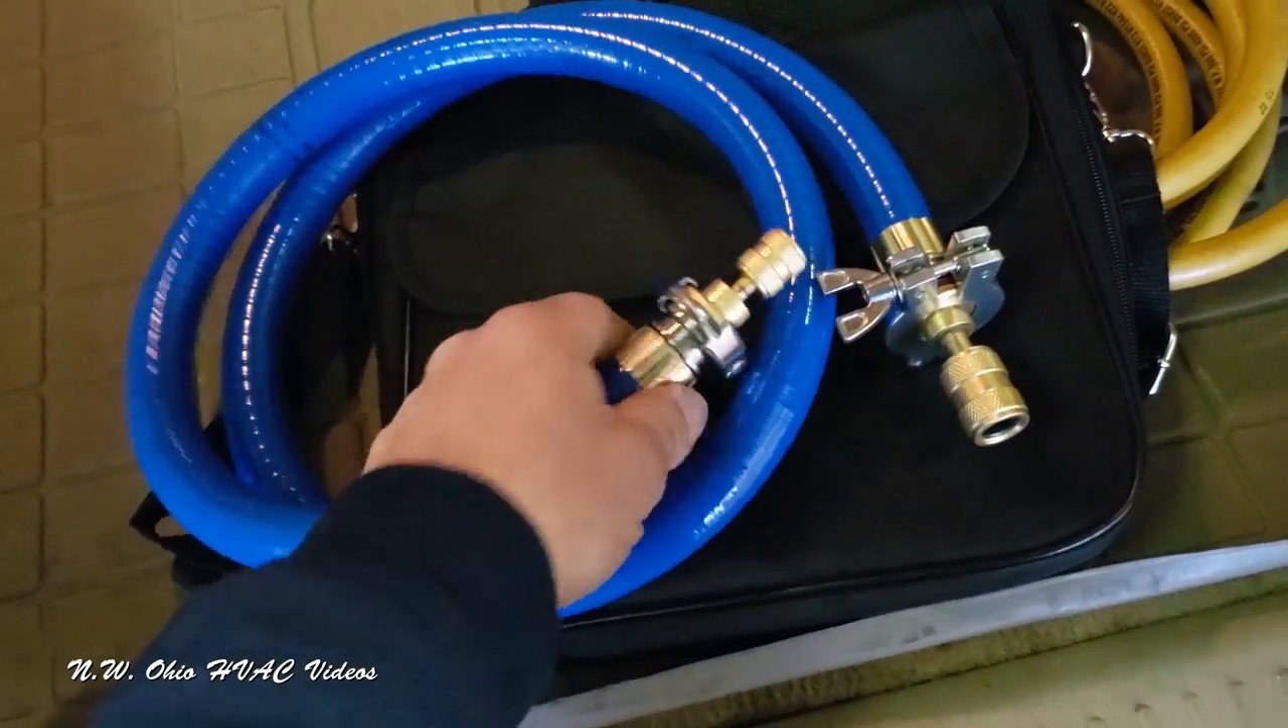I went ahead and put on my 3 8 fitting there and my quarter inch here.